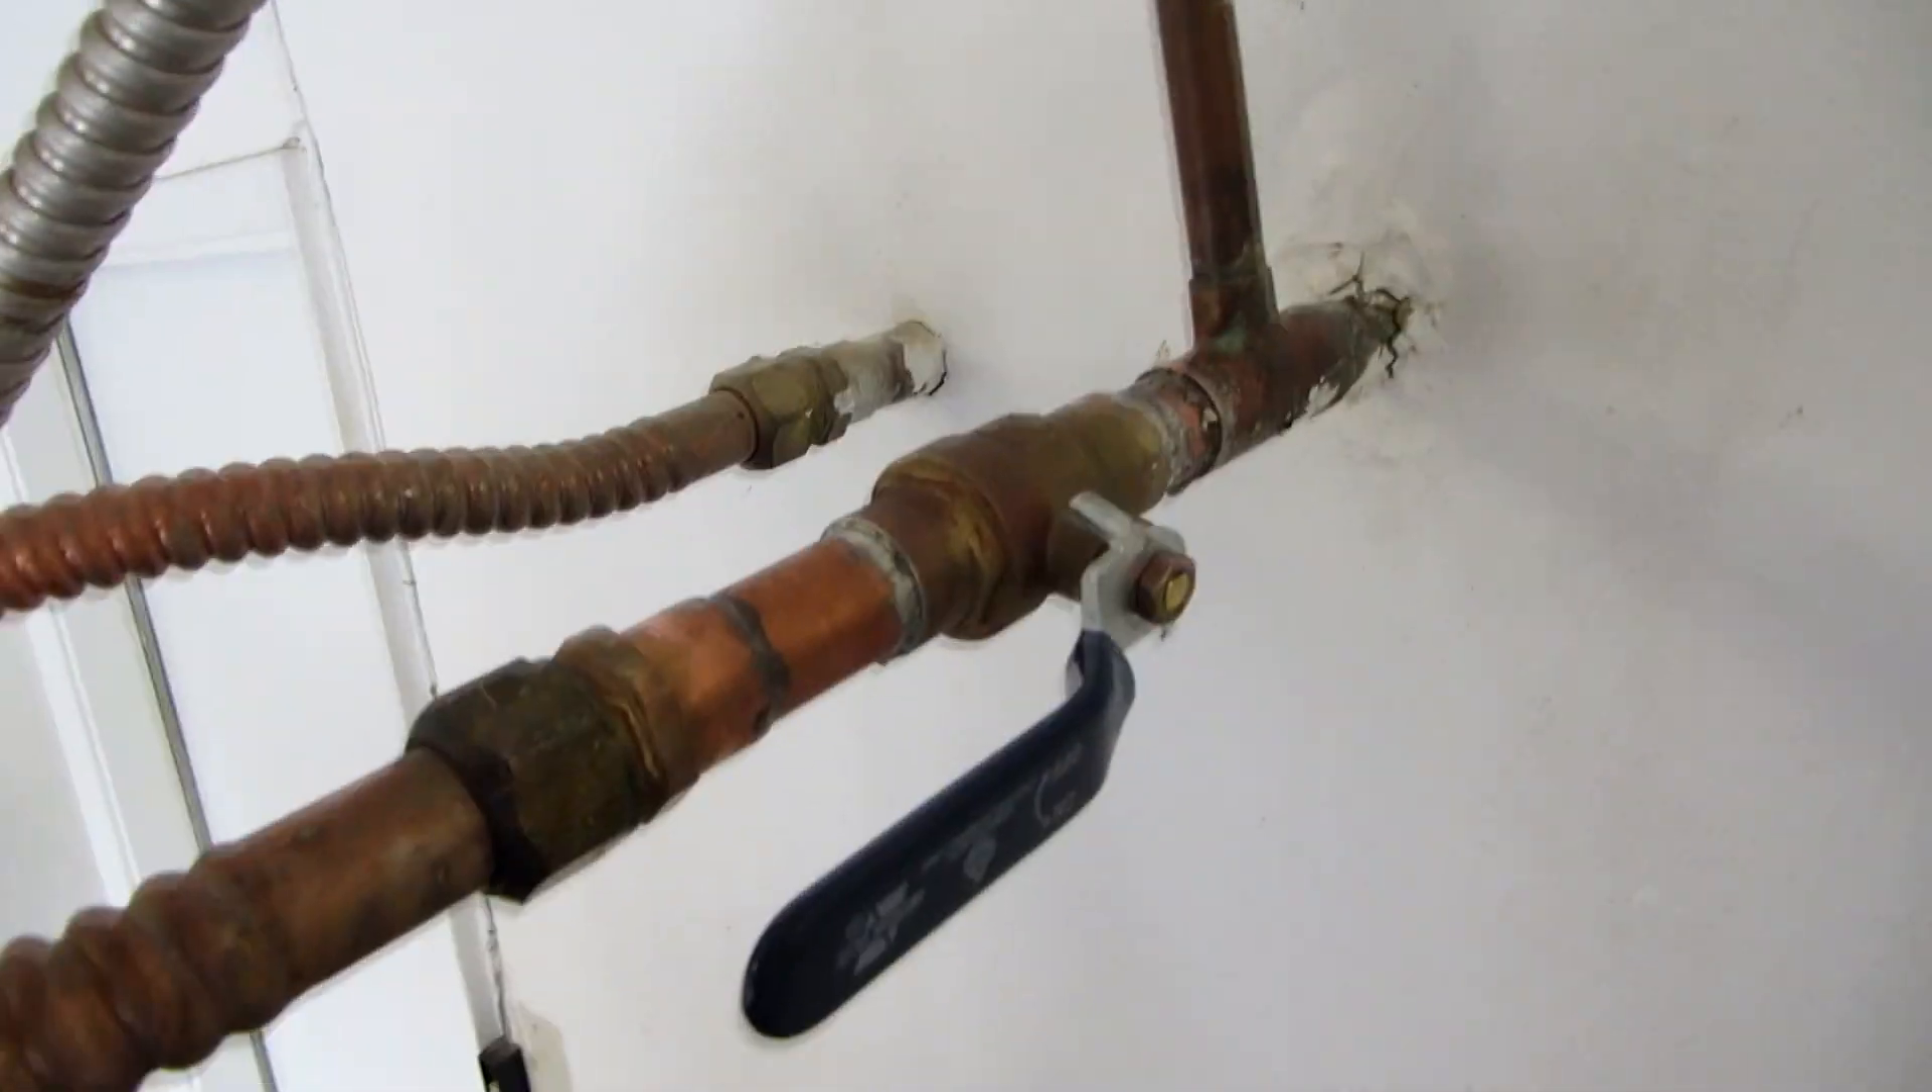Okay, there's the new valve. It's all back in place.